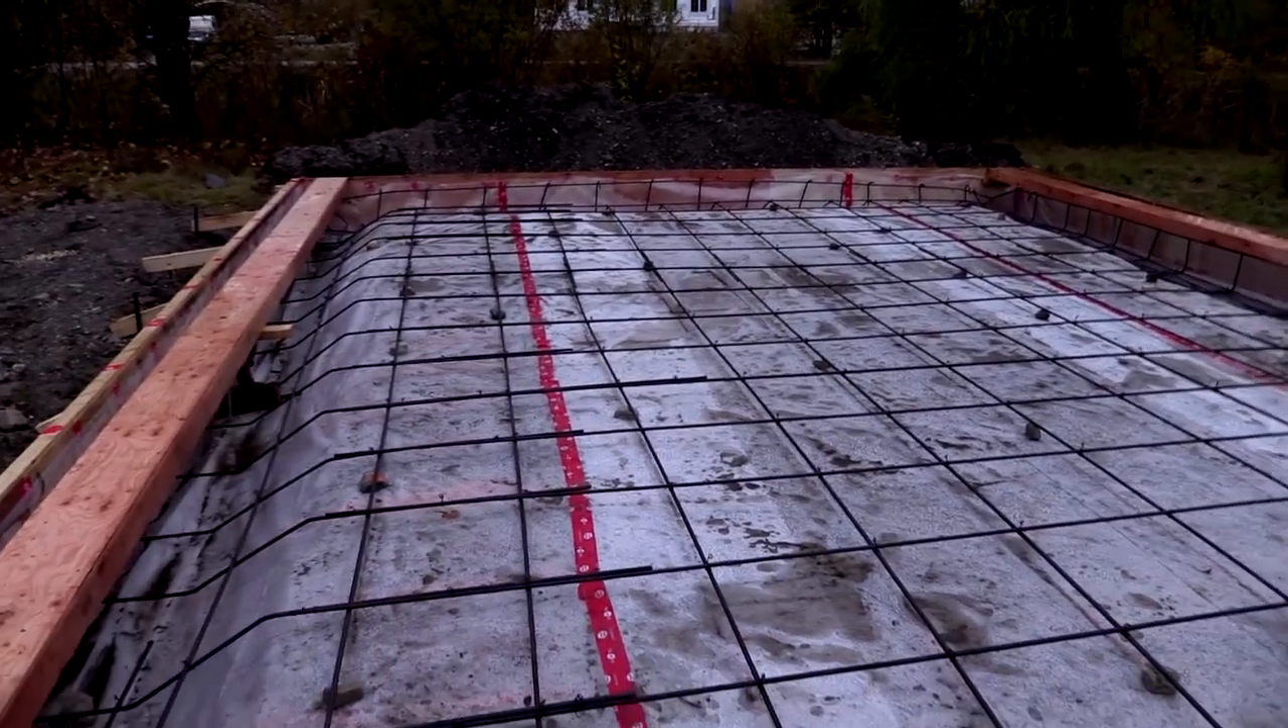My hands are just waterlogged and blistered but I got all the rebar put in tied and yeah we are ready to pour some concrete.